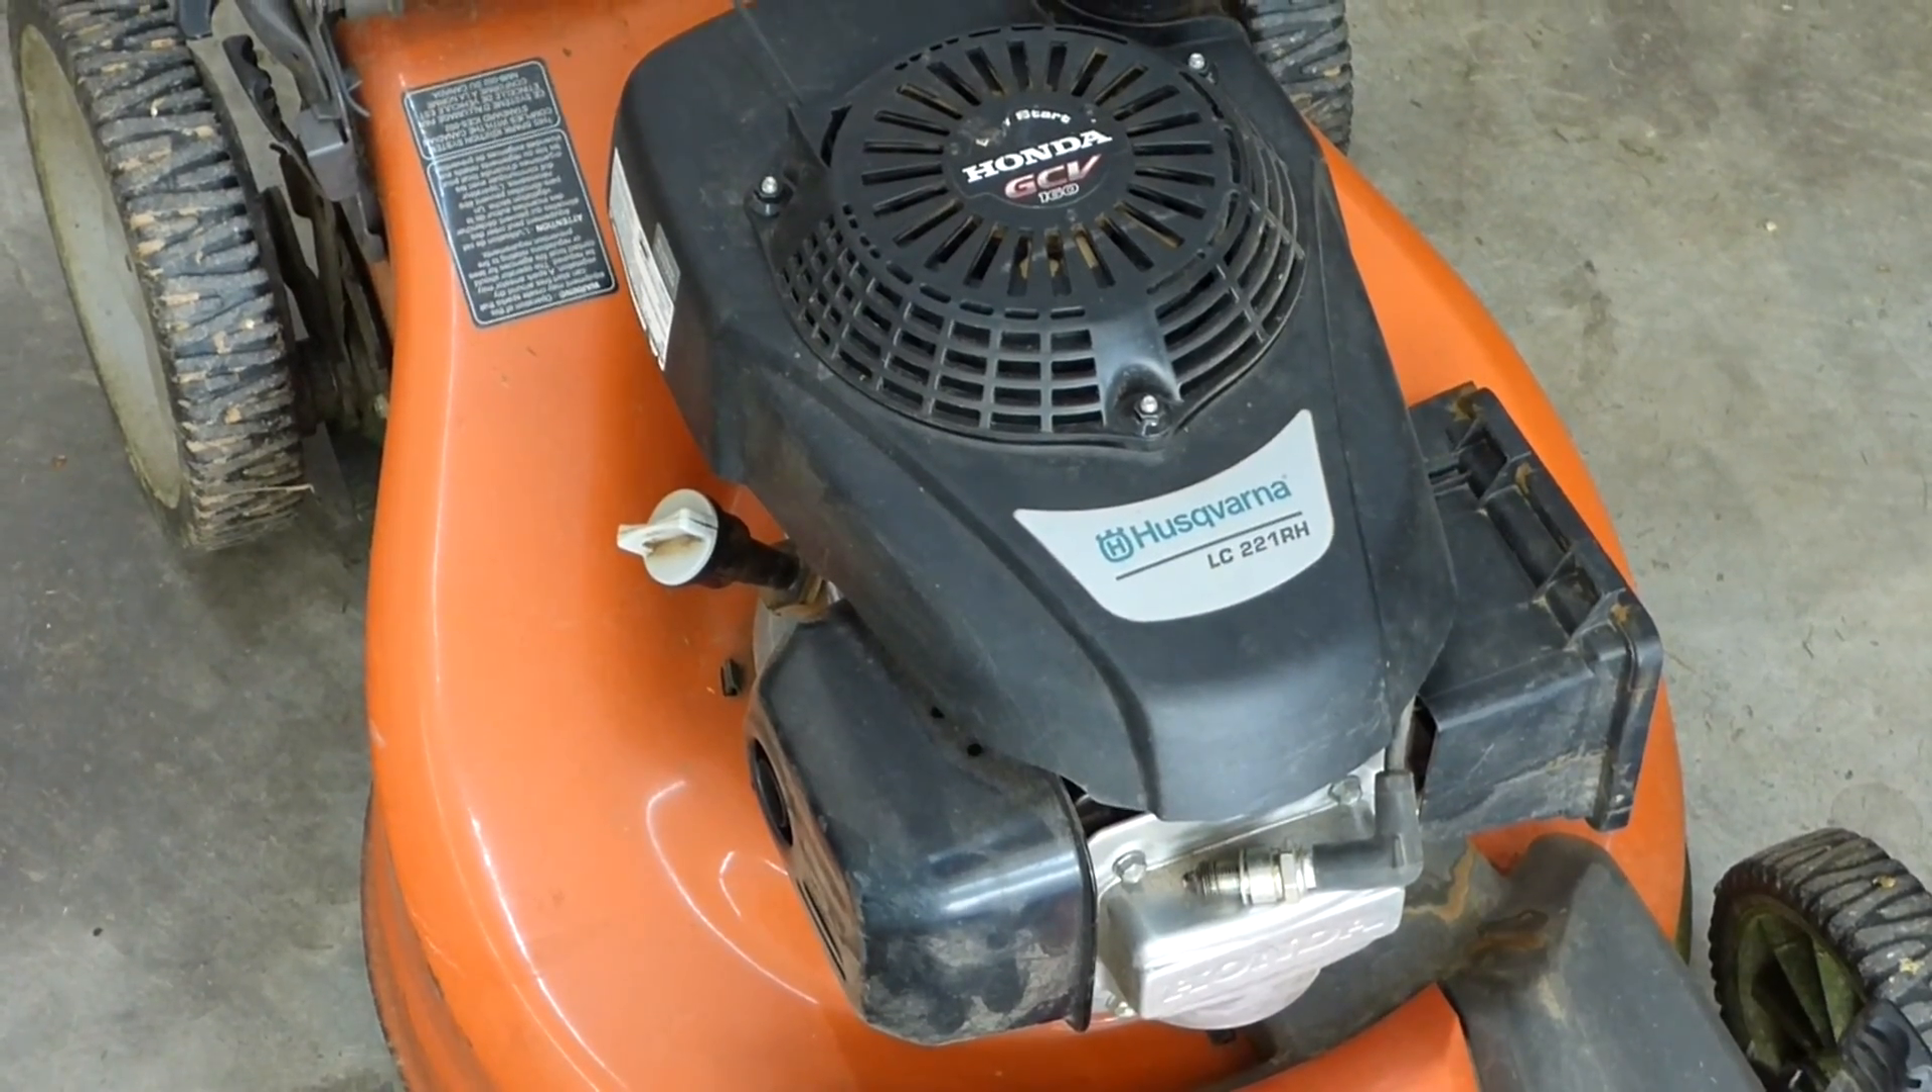All right, I put the cover back on and the recoil.